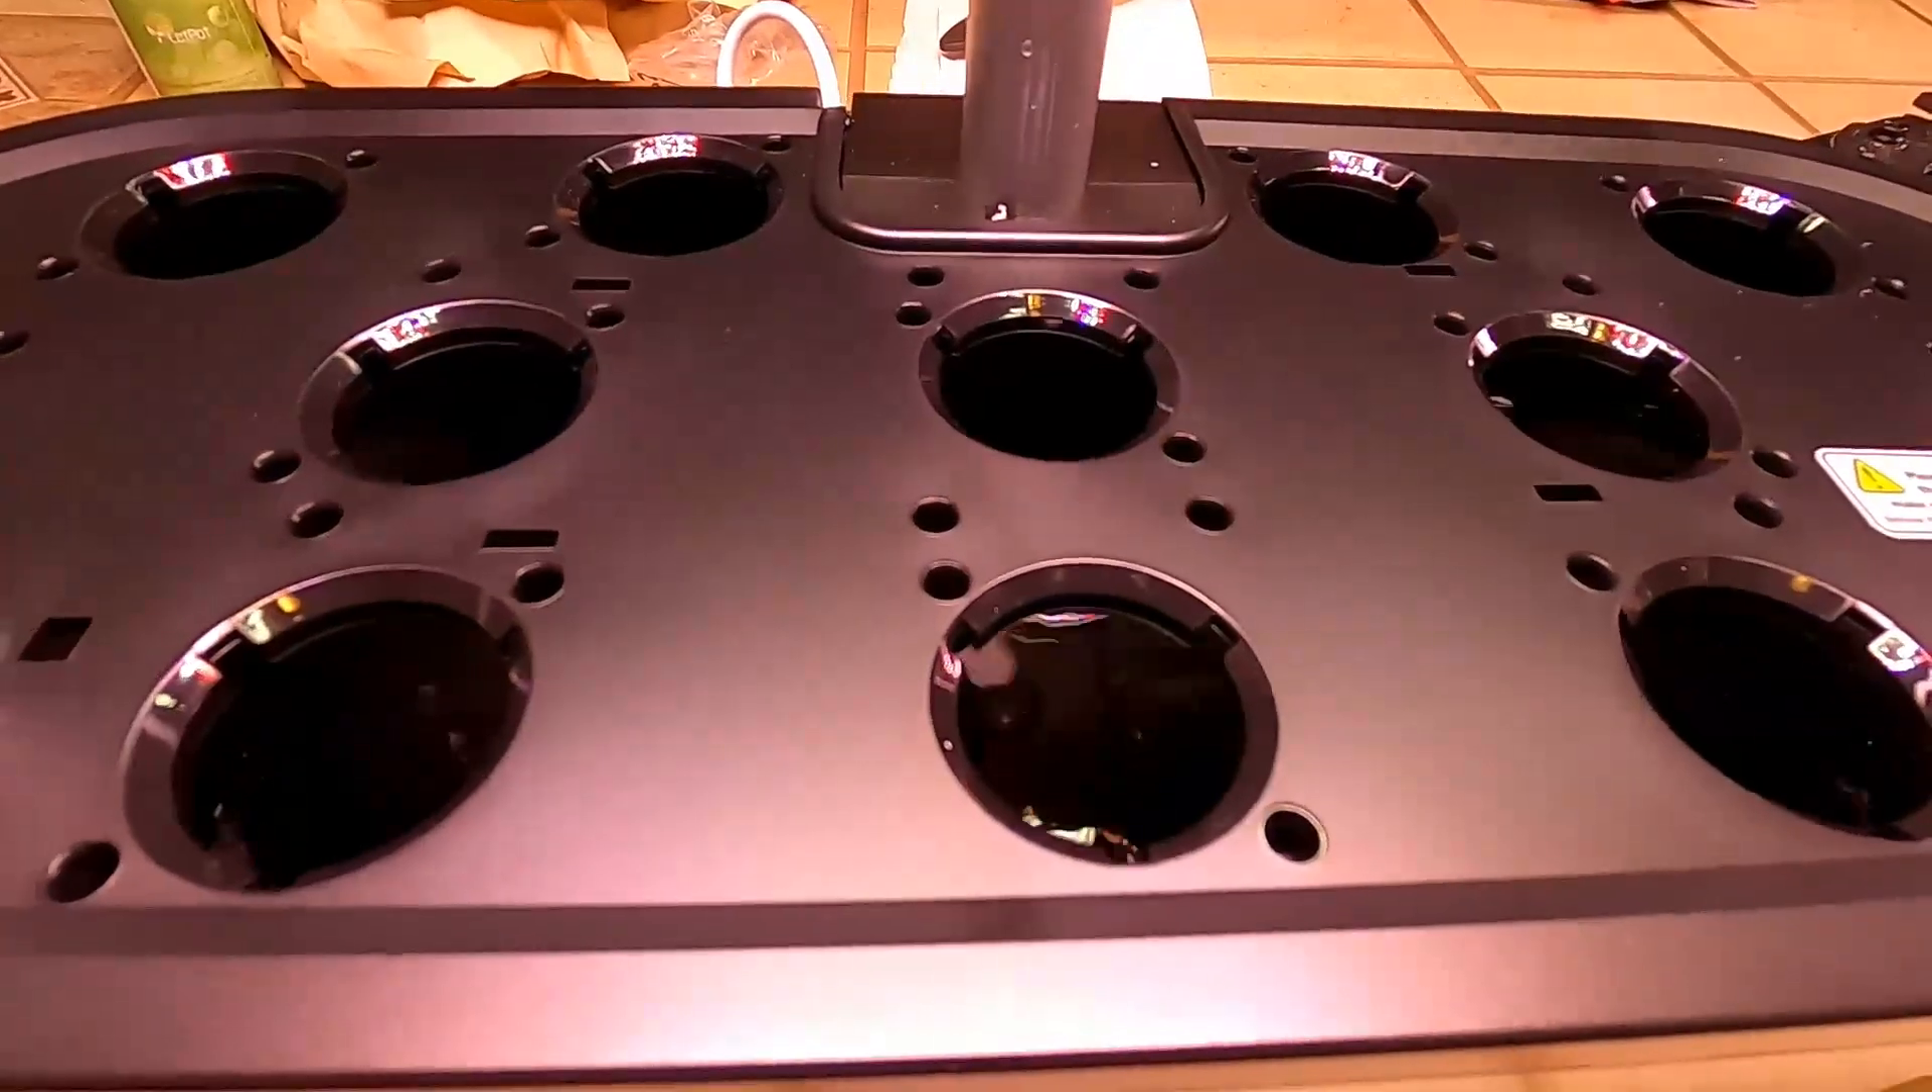Here's a shot of the system with the grow deck on.